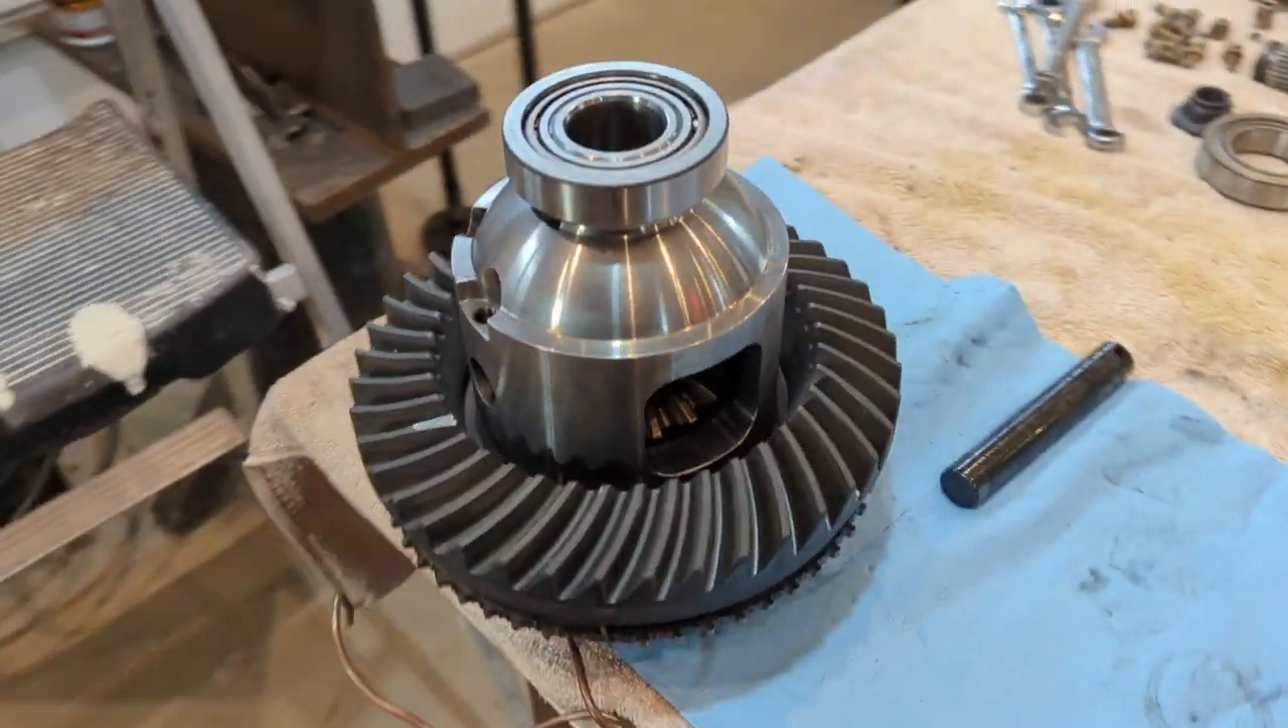We already have the ring gear put on the locker.